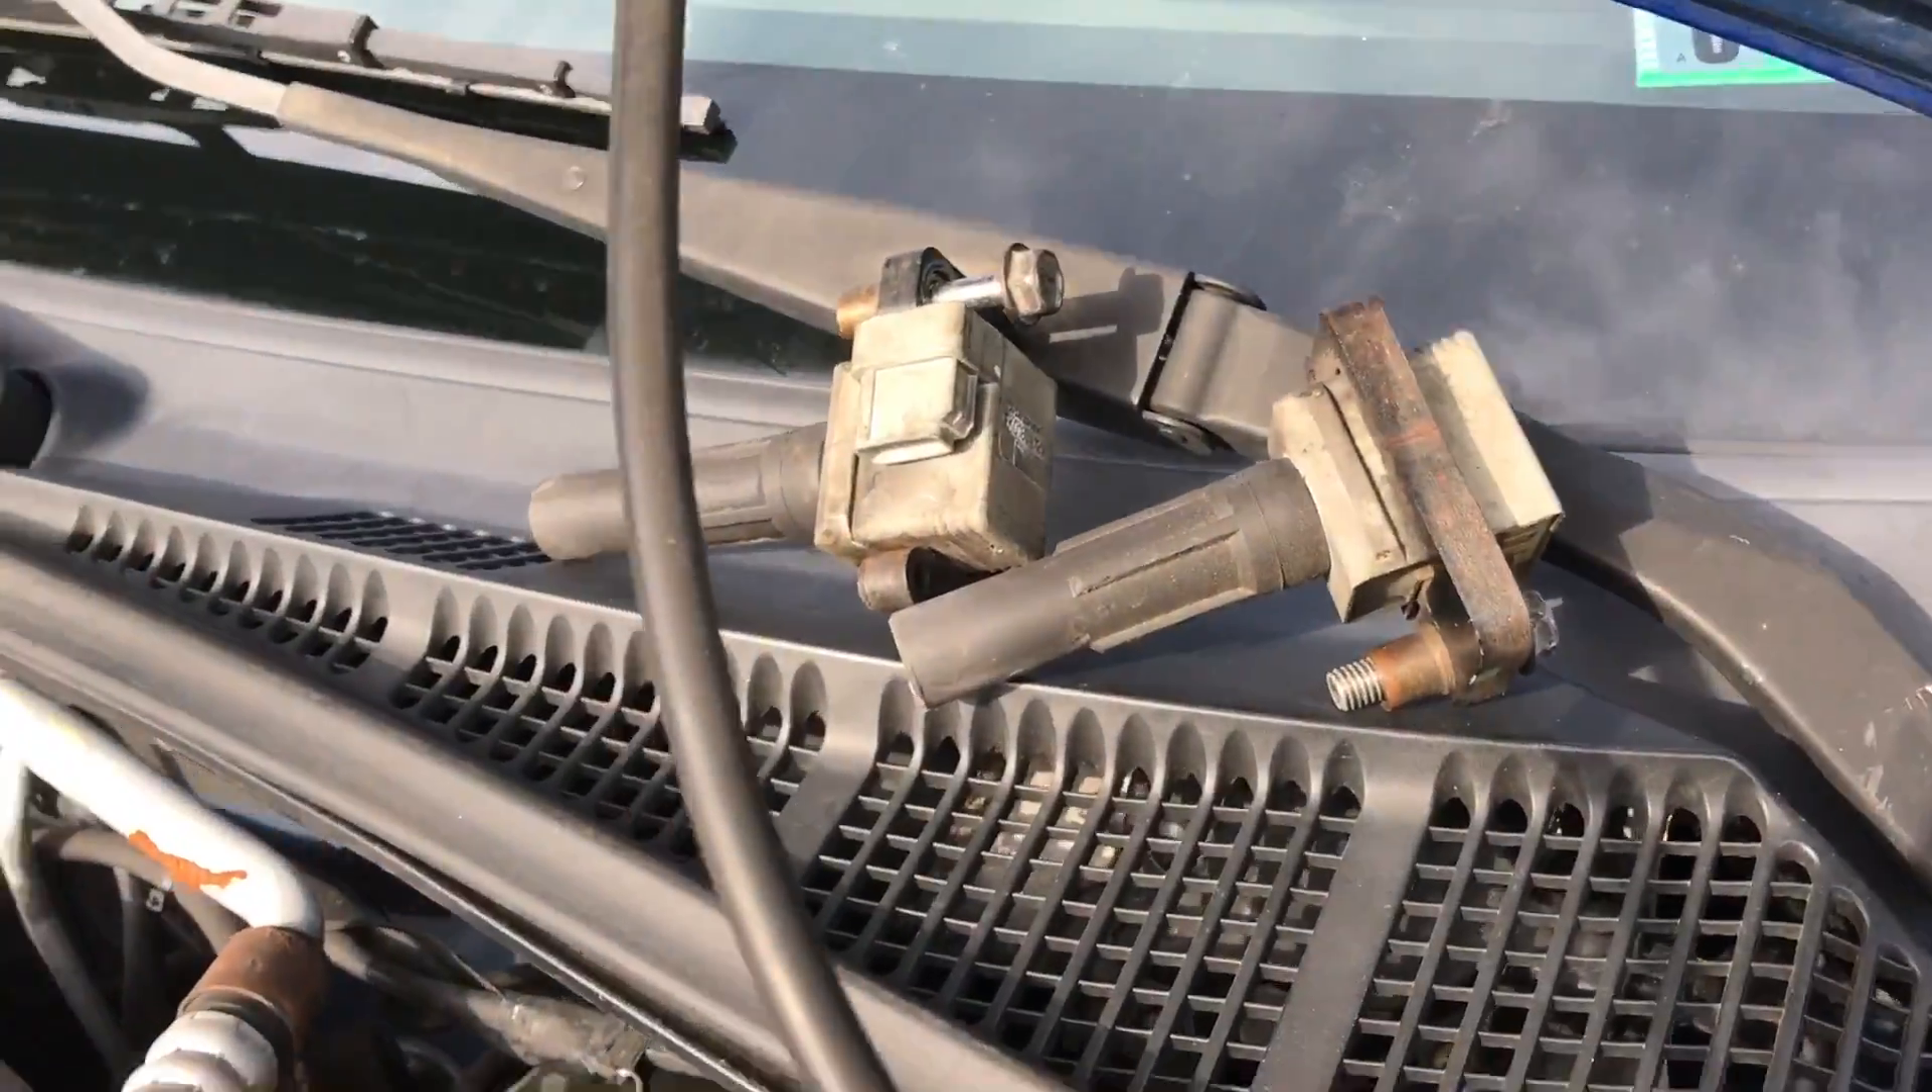Both of the coil packs are out on this side.